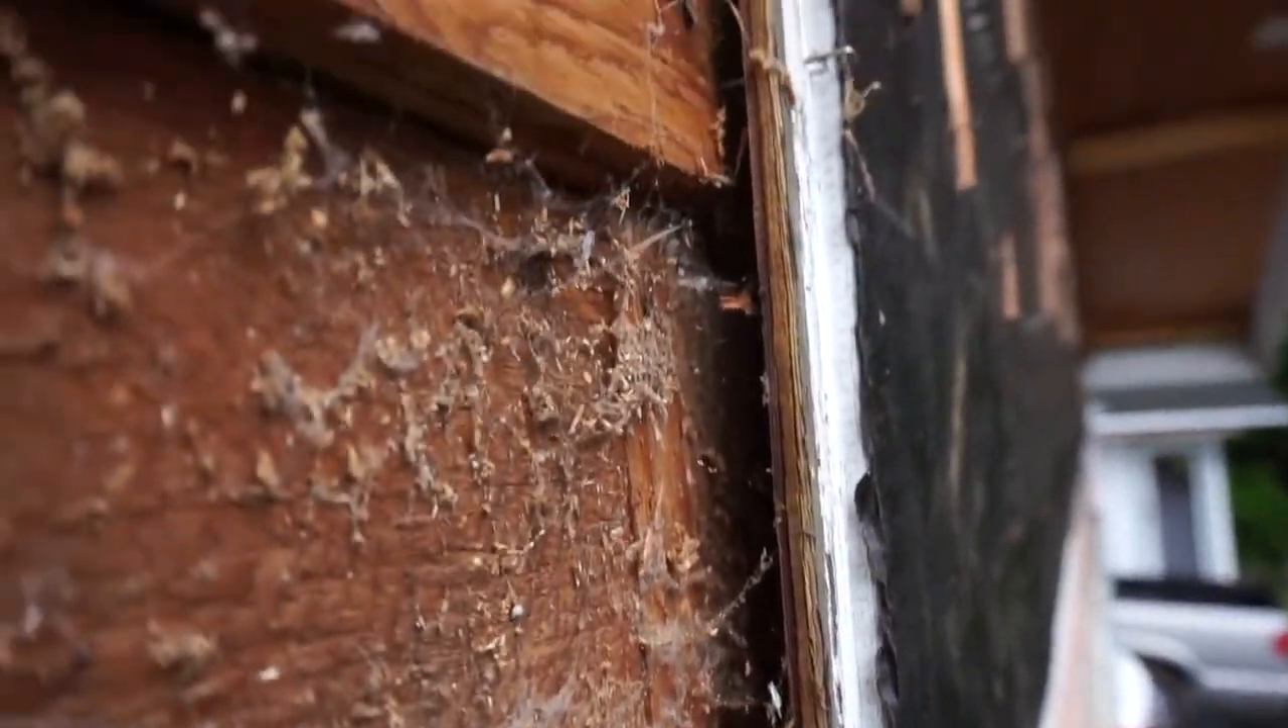The past owner put these boards up and they left a bunch of gaps.